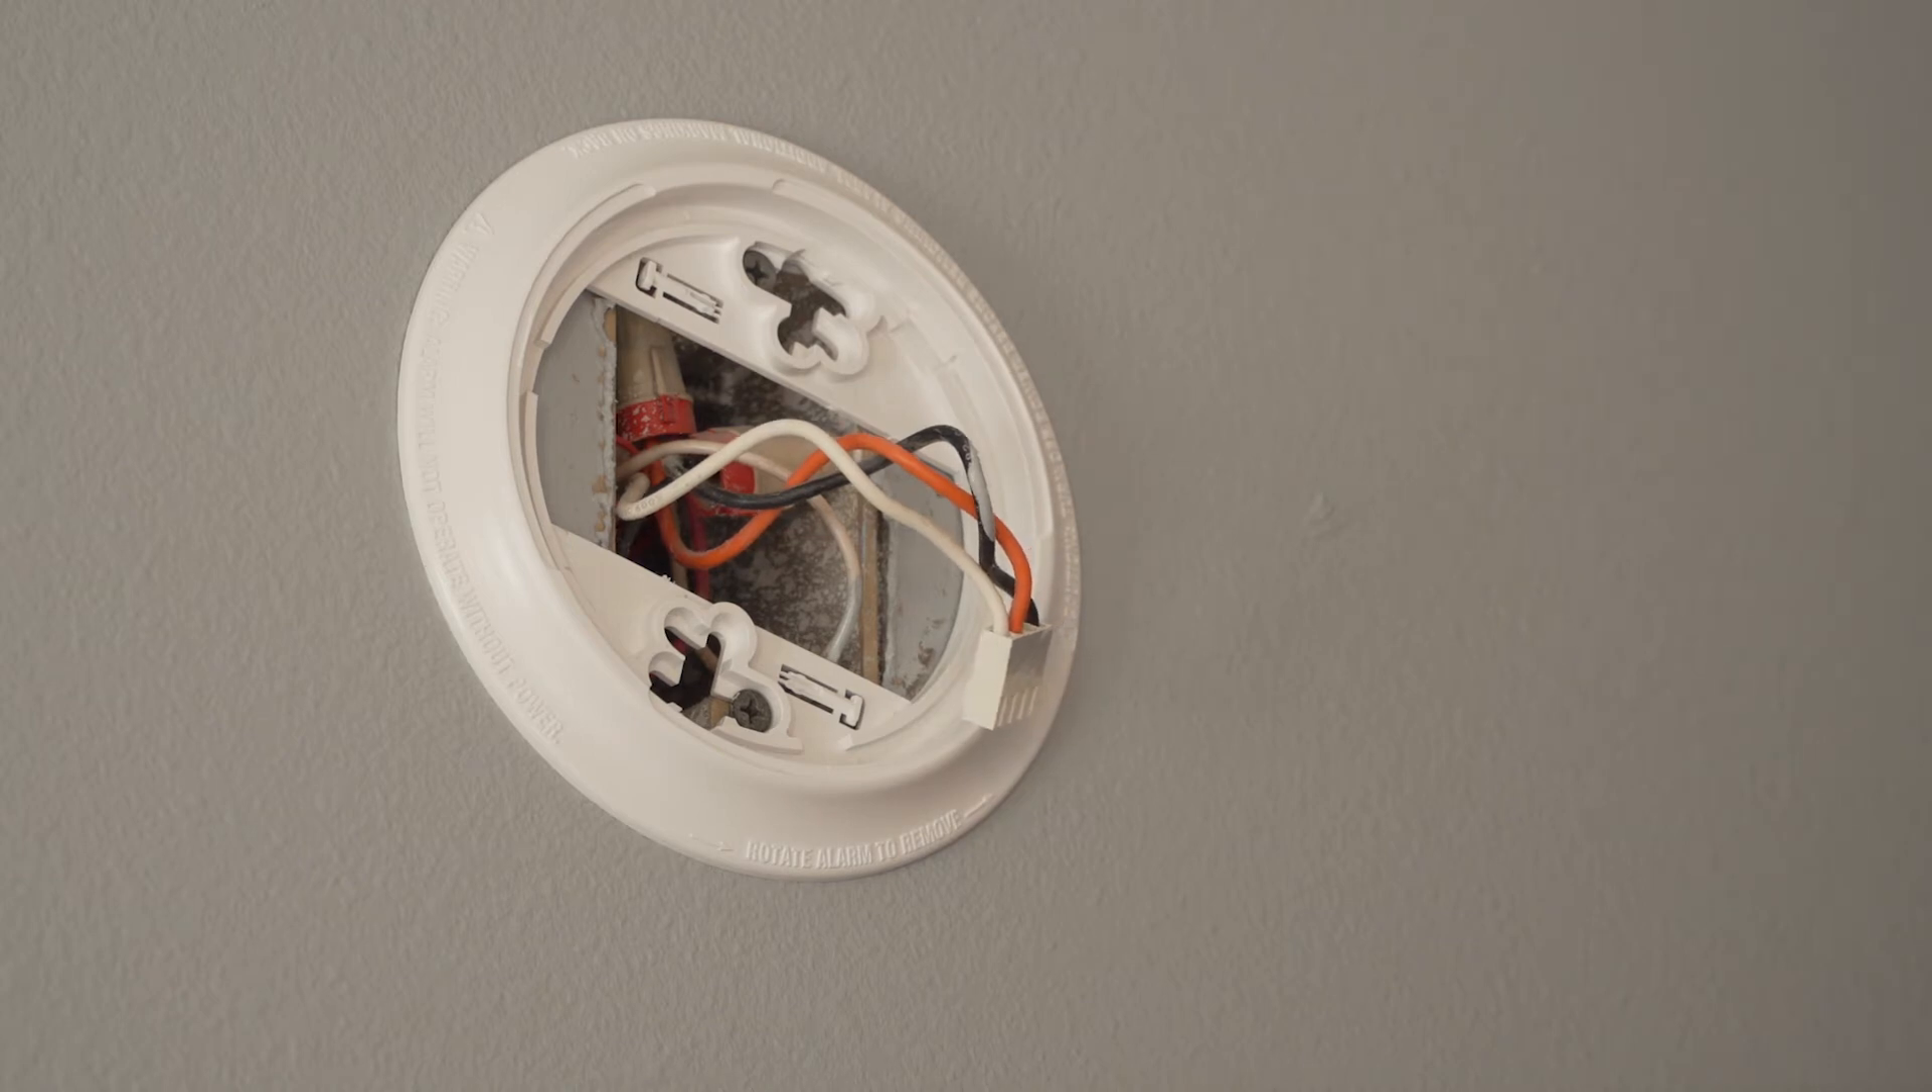Now I have taken that smoke detector off.